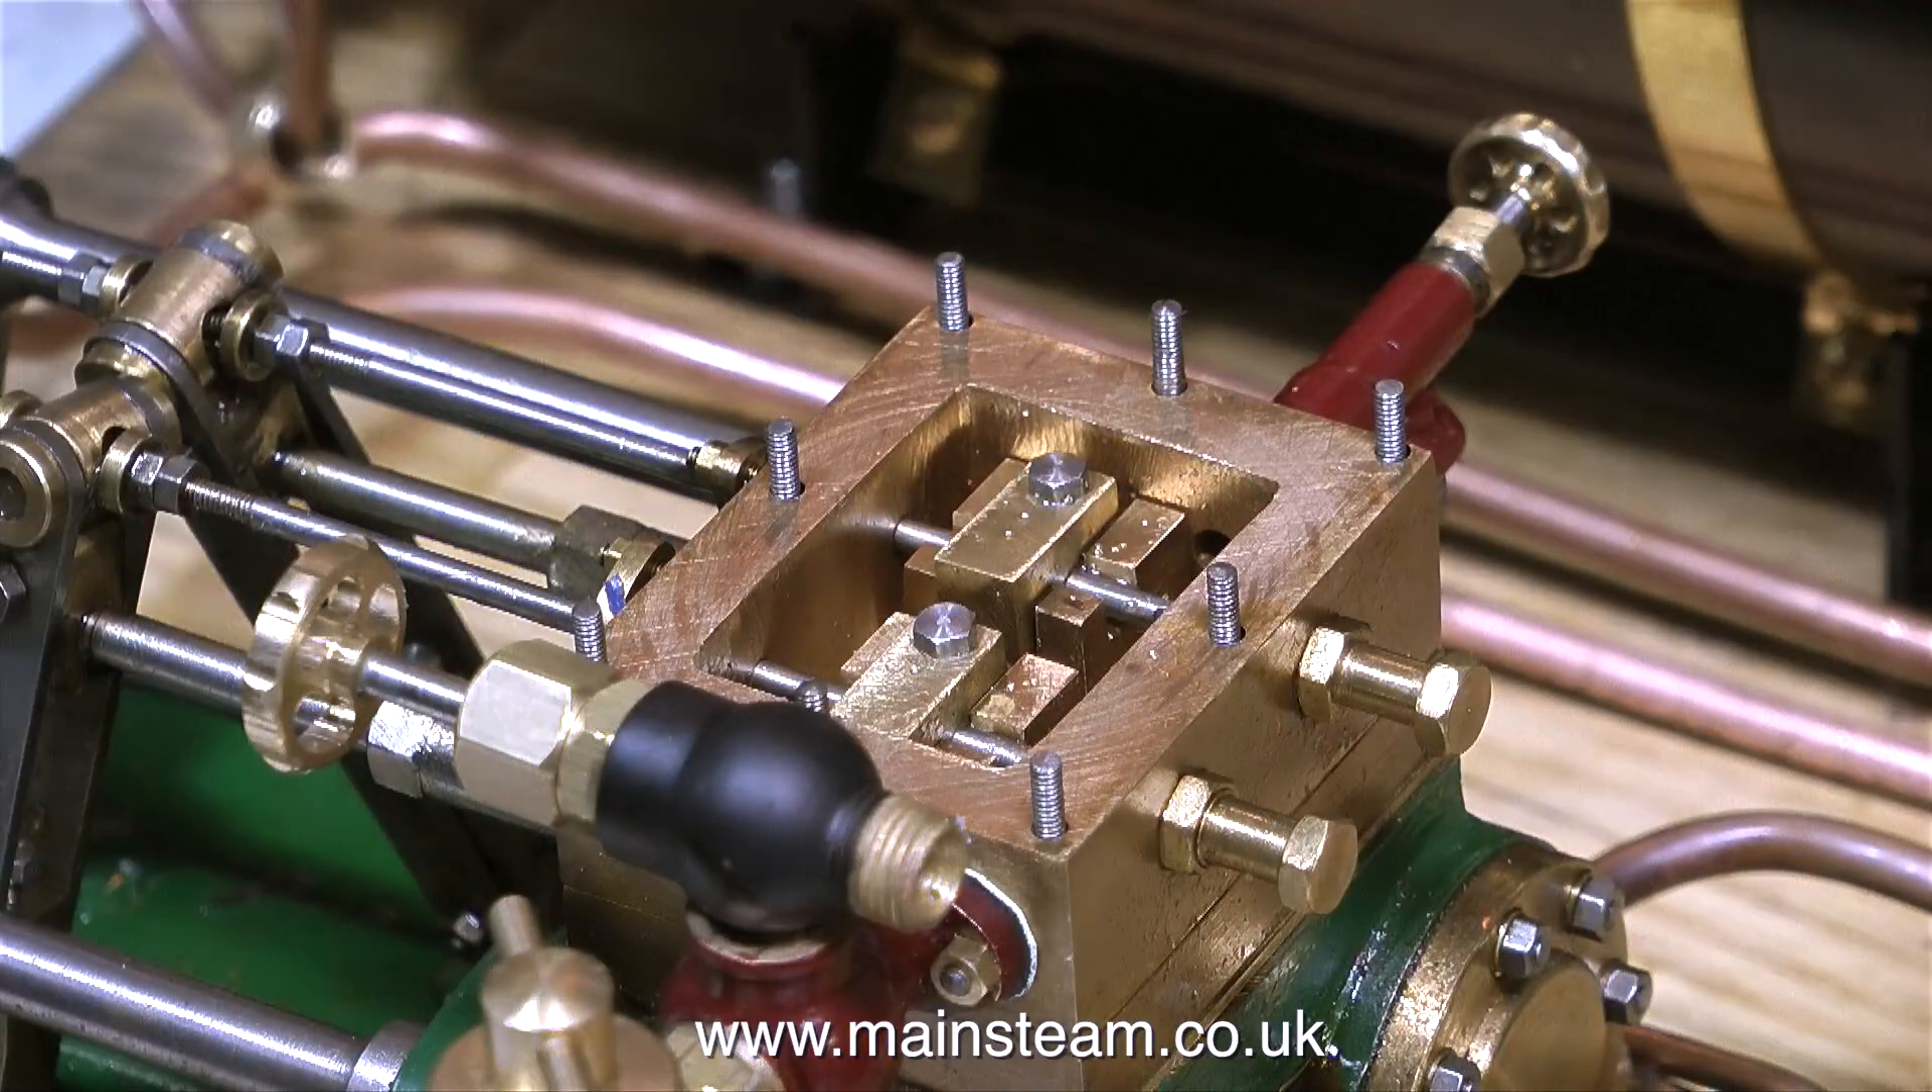And with the steam chest cover removed, you can clearly see the valves inside.